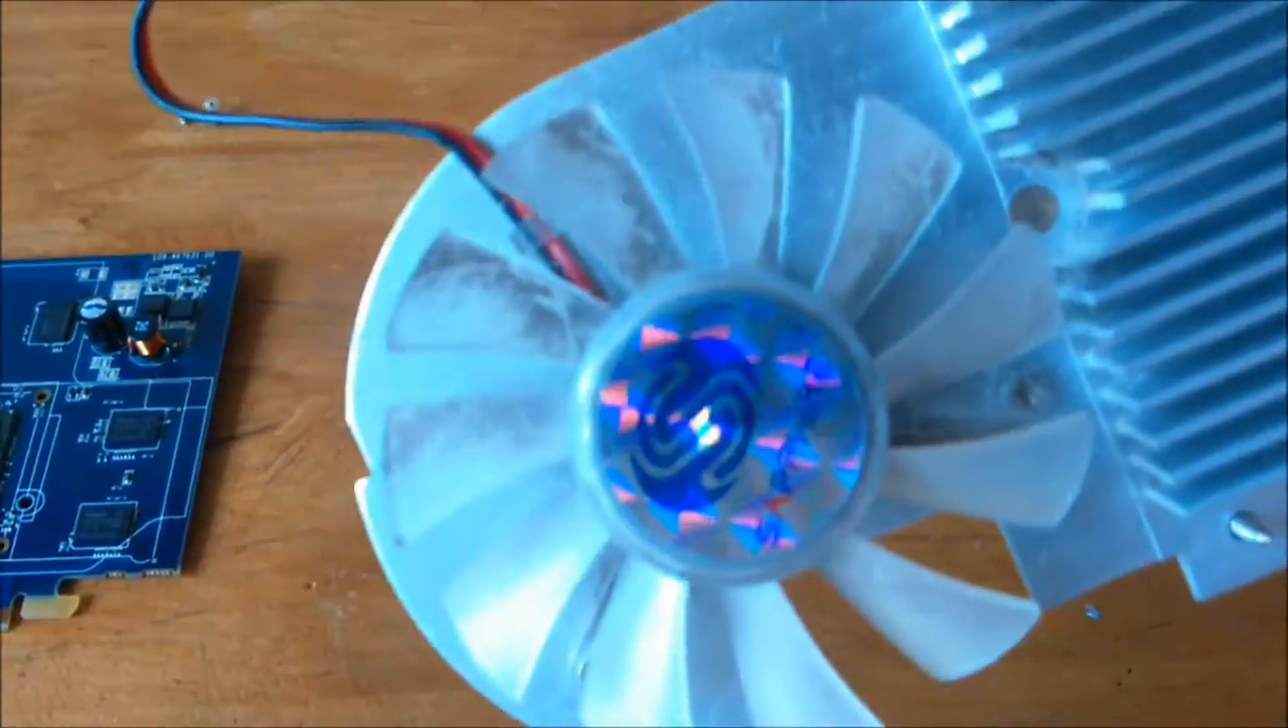As you can see all that dust under the fan so I now need to take the fan off.